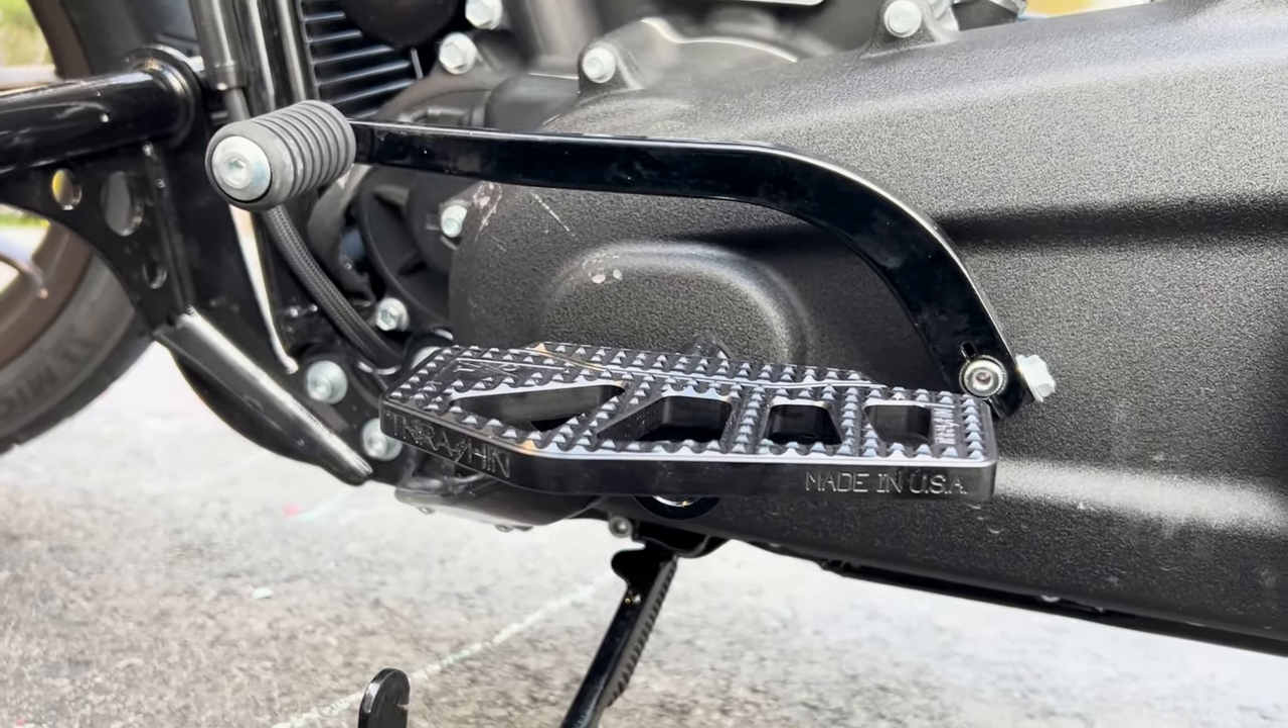Got the floorboard on.